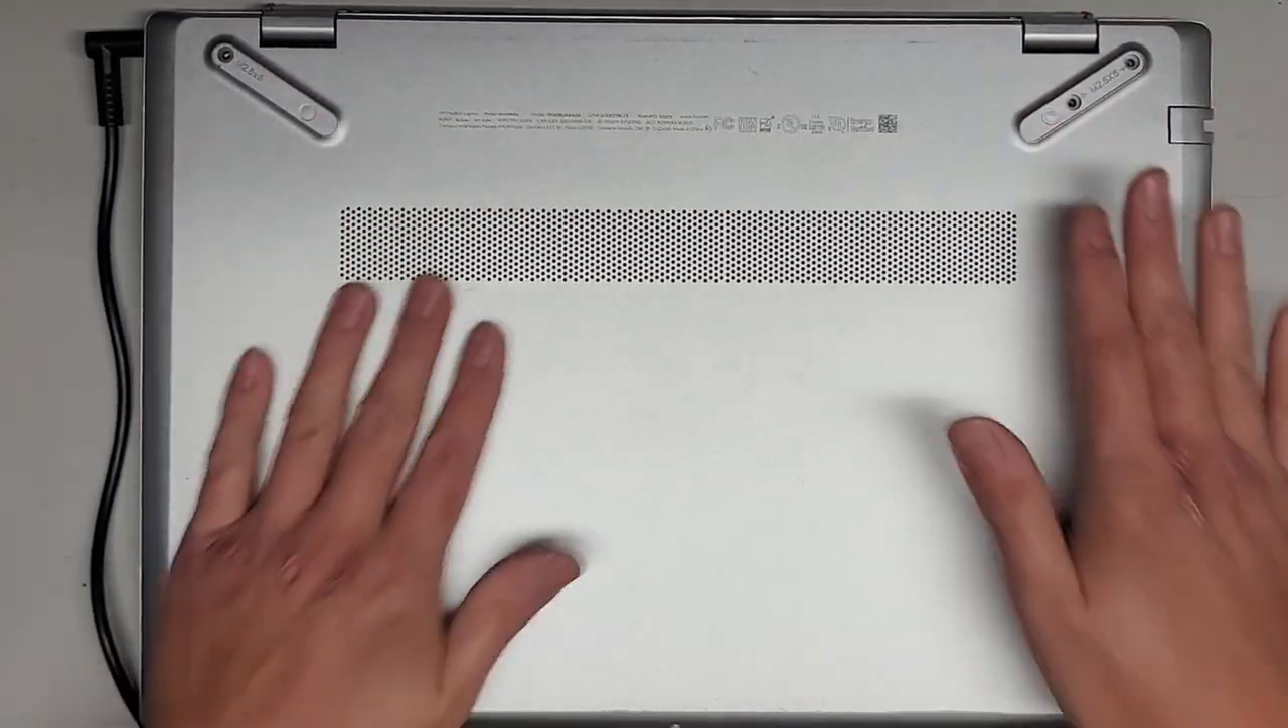As you saw, I just put the cover back on.